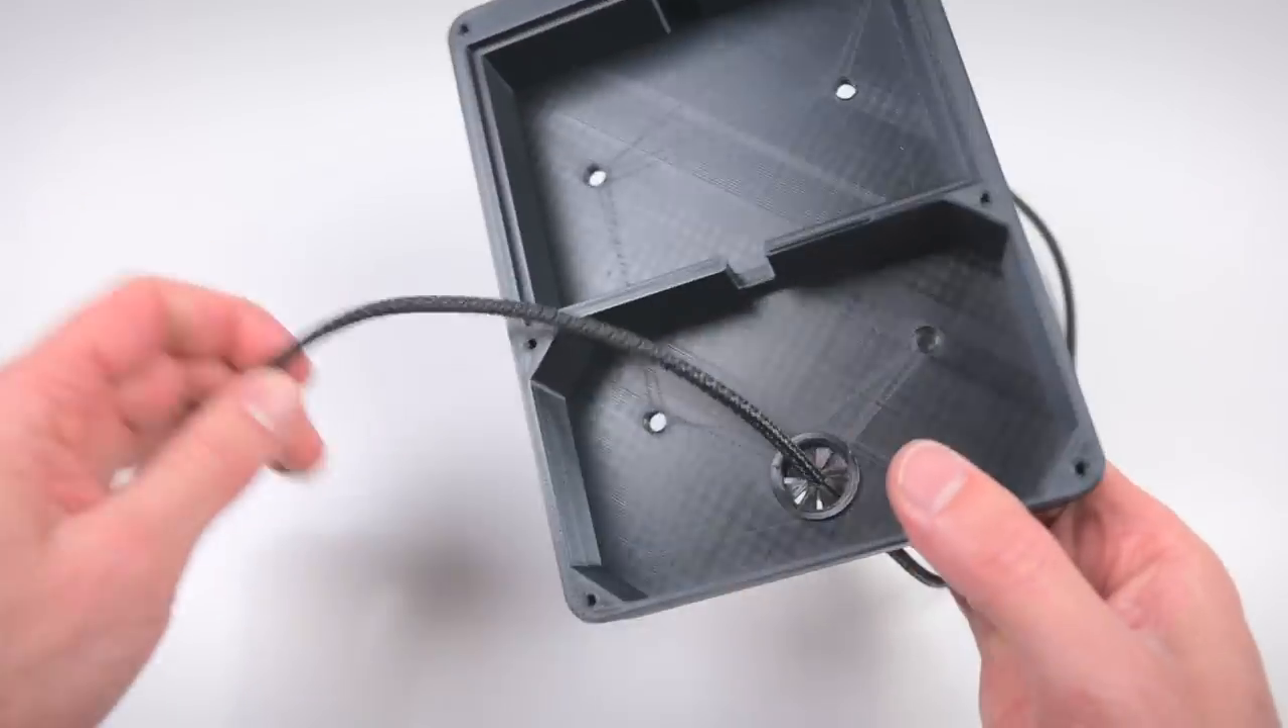The USB cable which is used for the Pro Micro board is passed through the back of the box.